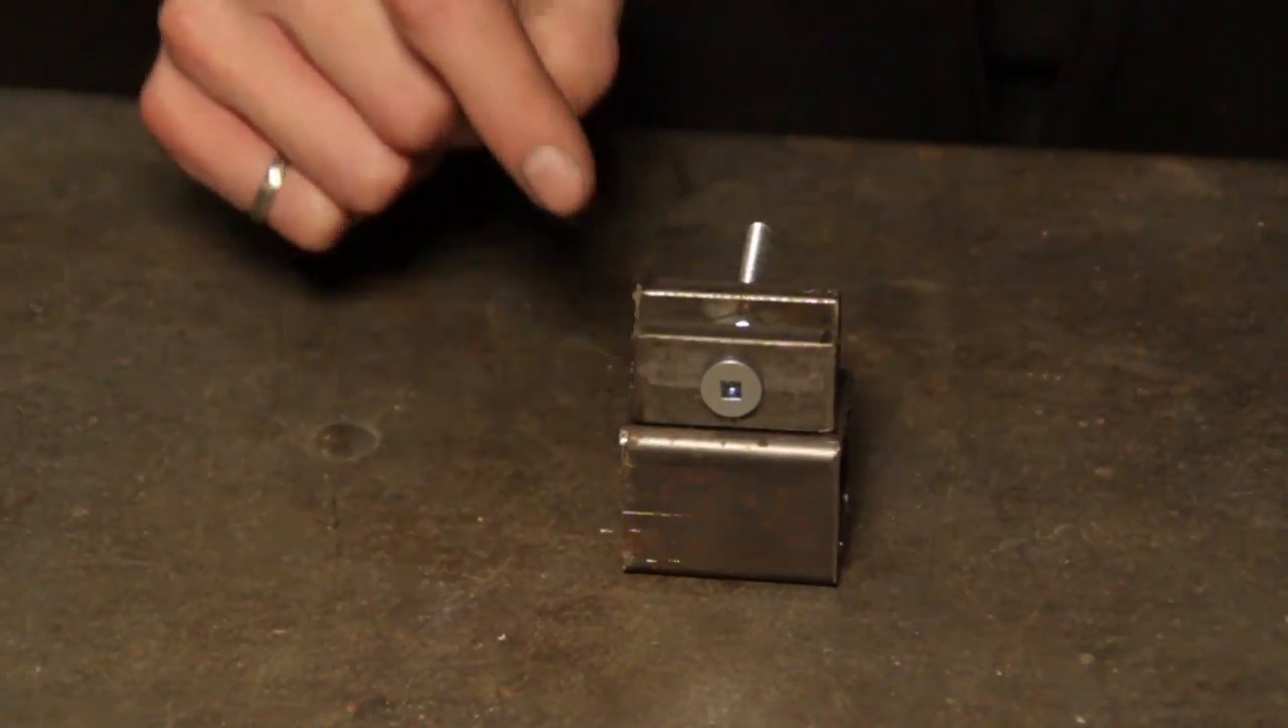So I've clamped the two pieces of steel using a bolt, and now I'm going to weld it onto our piece which will fit onto the leg brace.